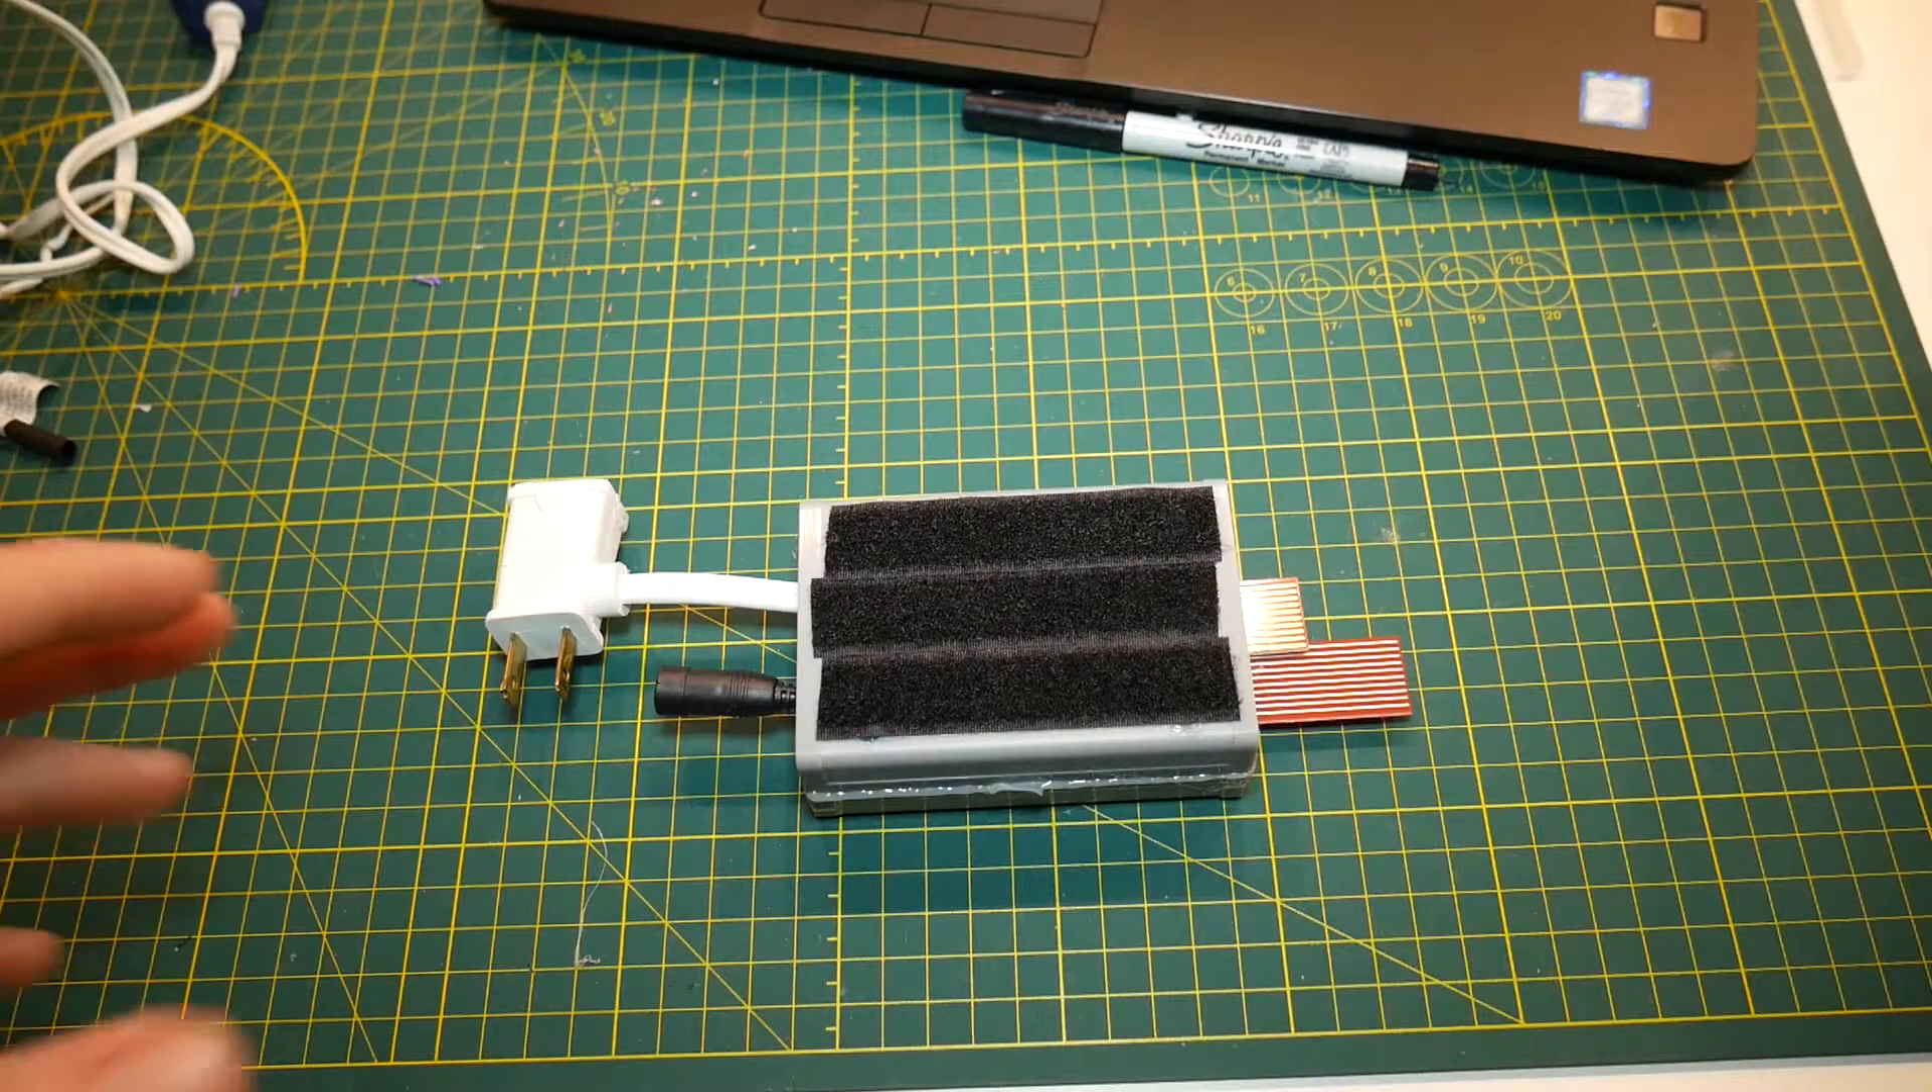So now with the whole thing together, you can see that I have the extension cord in place.